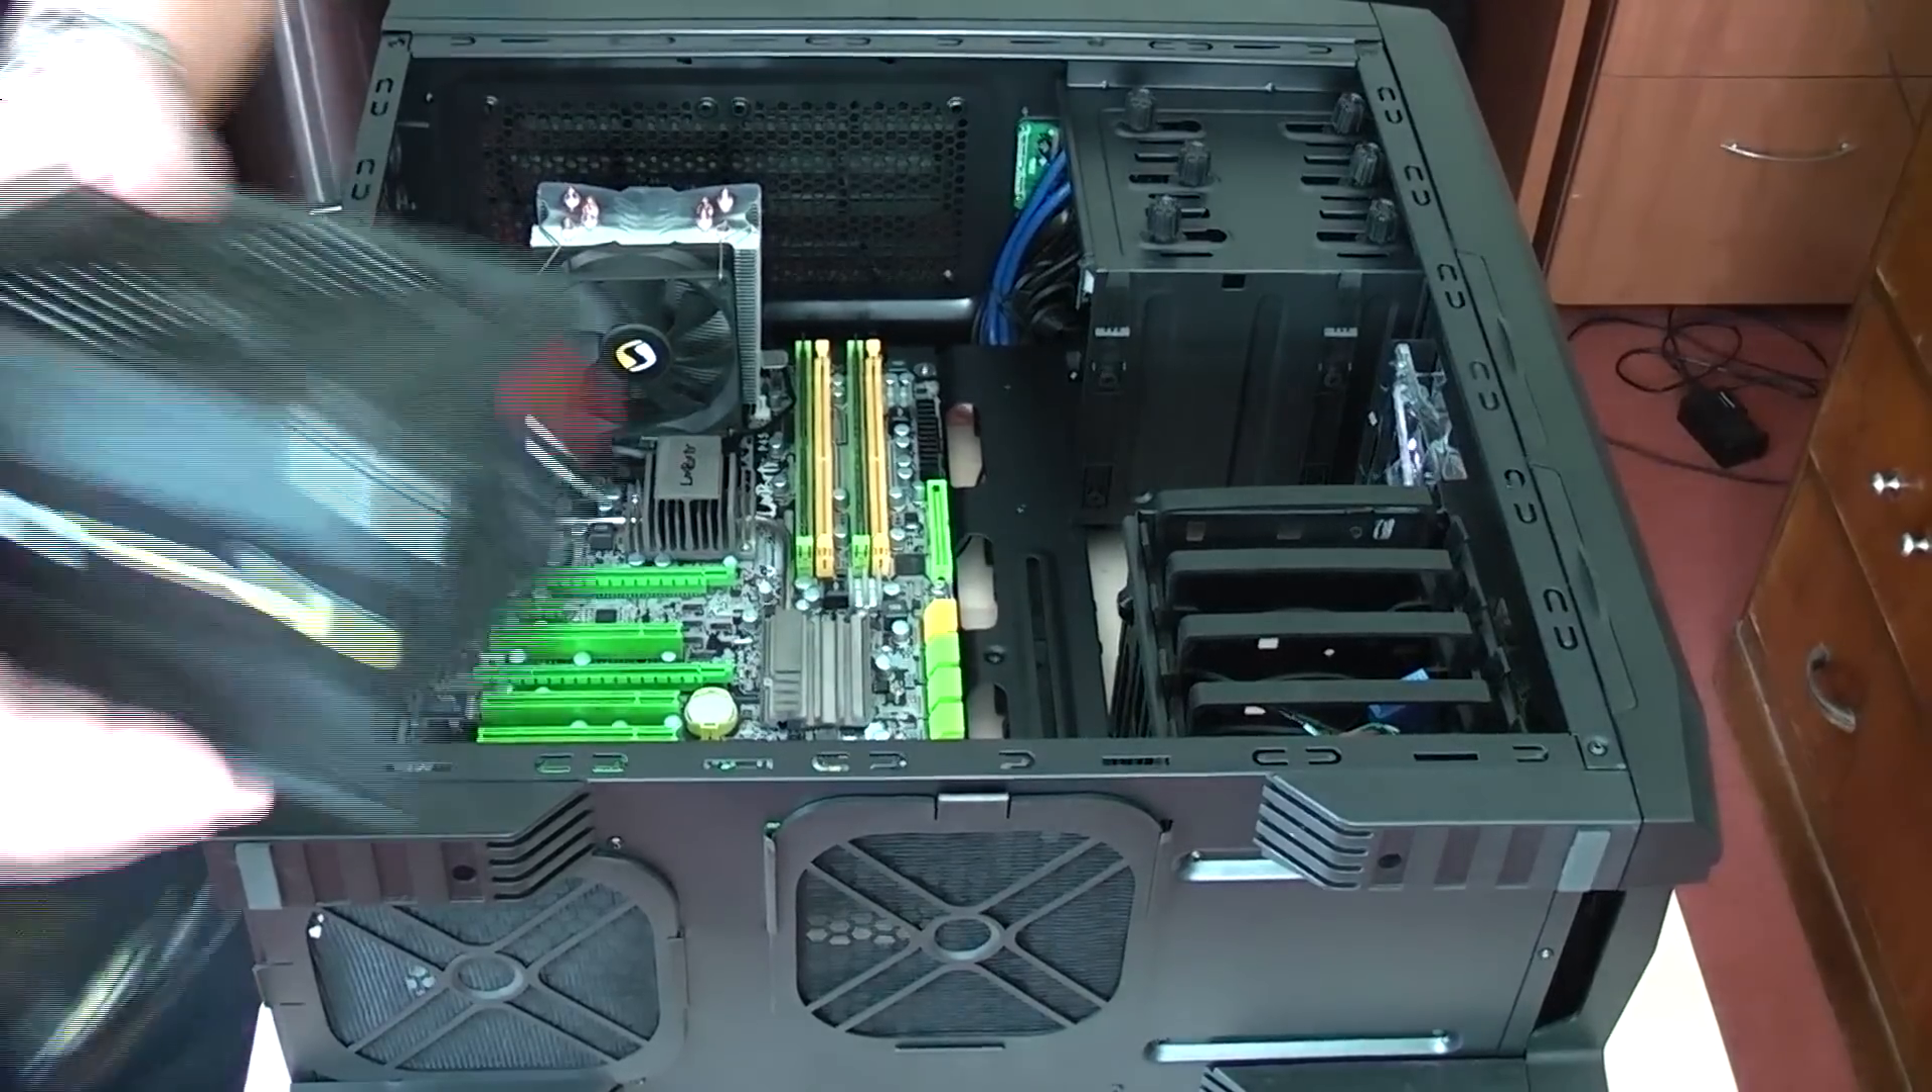Słuchajcie, mamy to teraz zamontowane. Płyta główna już nam siedzi.